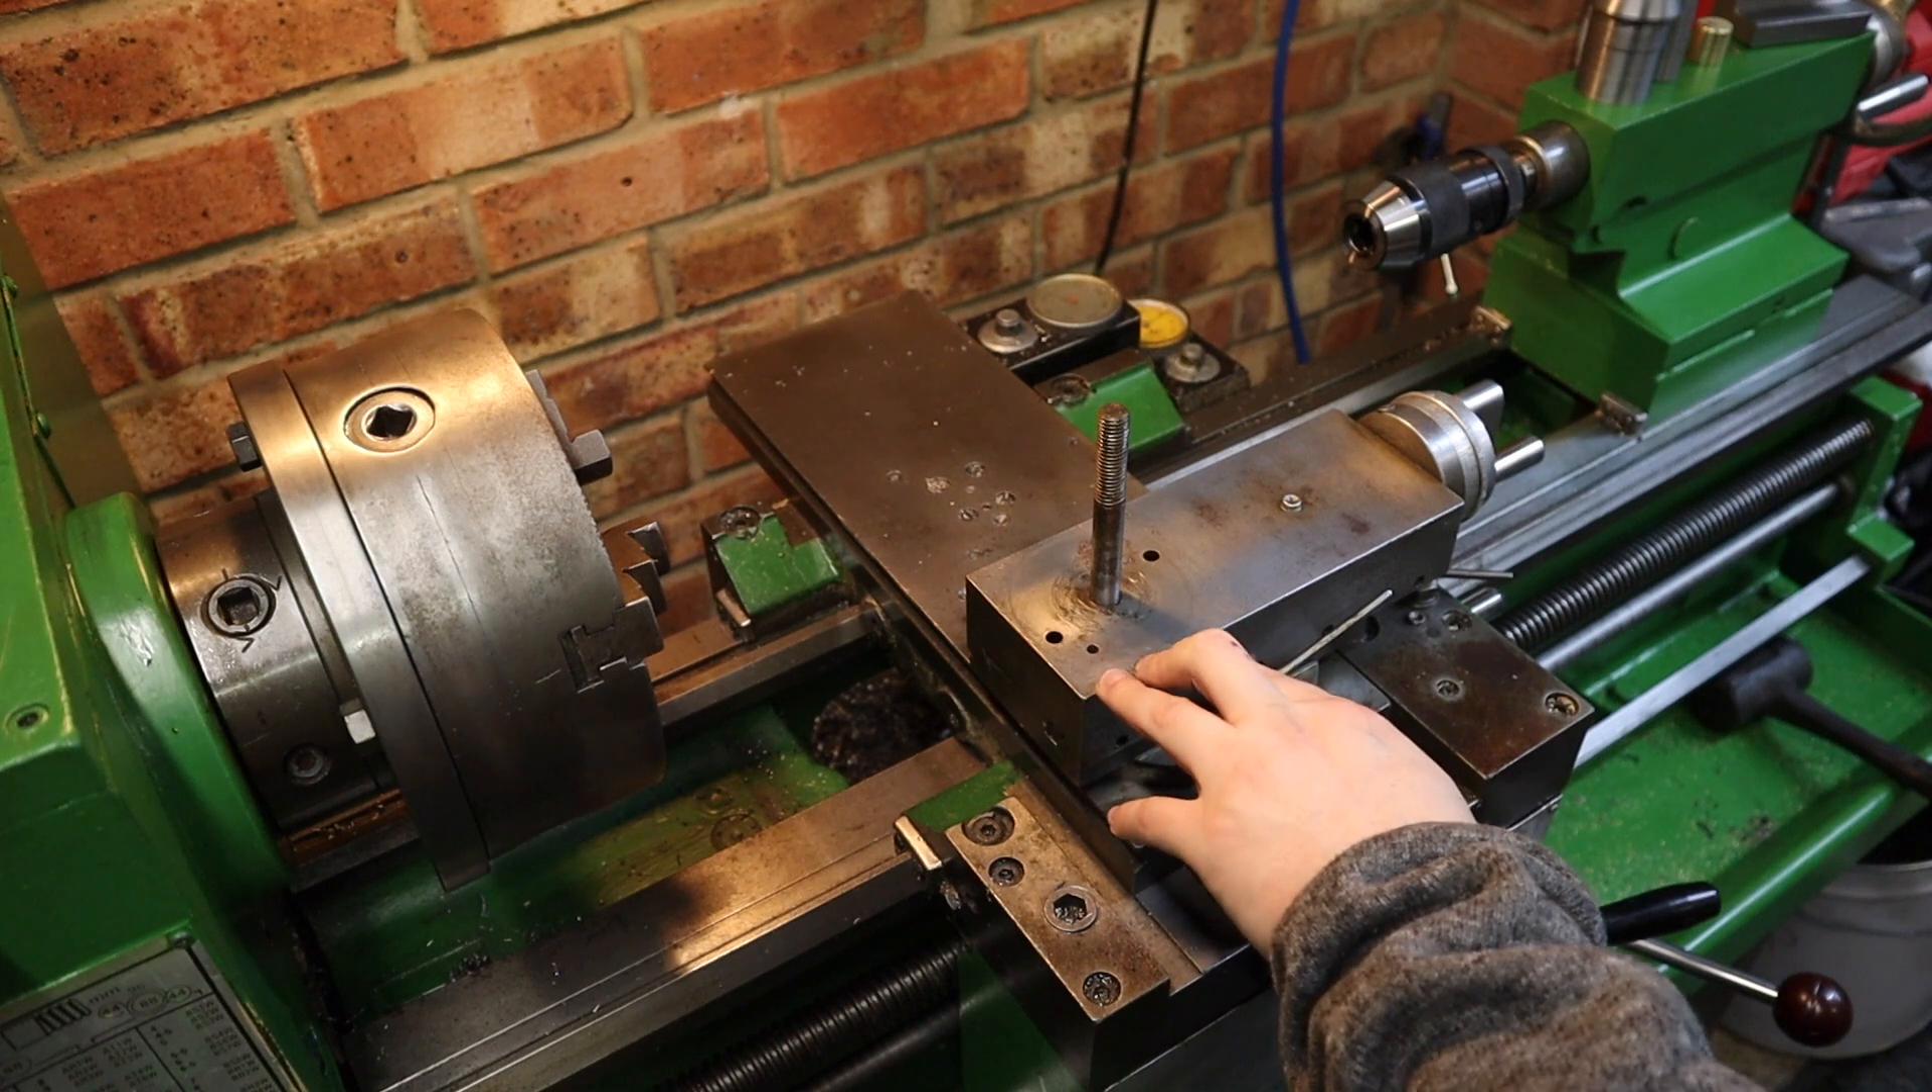I've already removed the old tool post body that was on there all that we've got left really is an M12 stud sticking up from the compound slide.